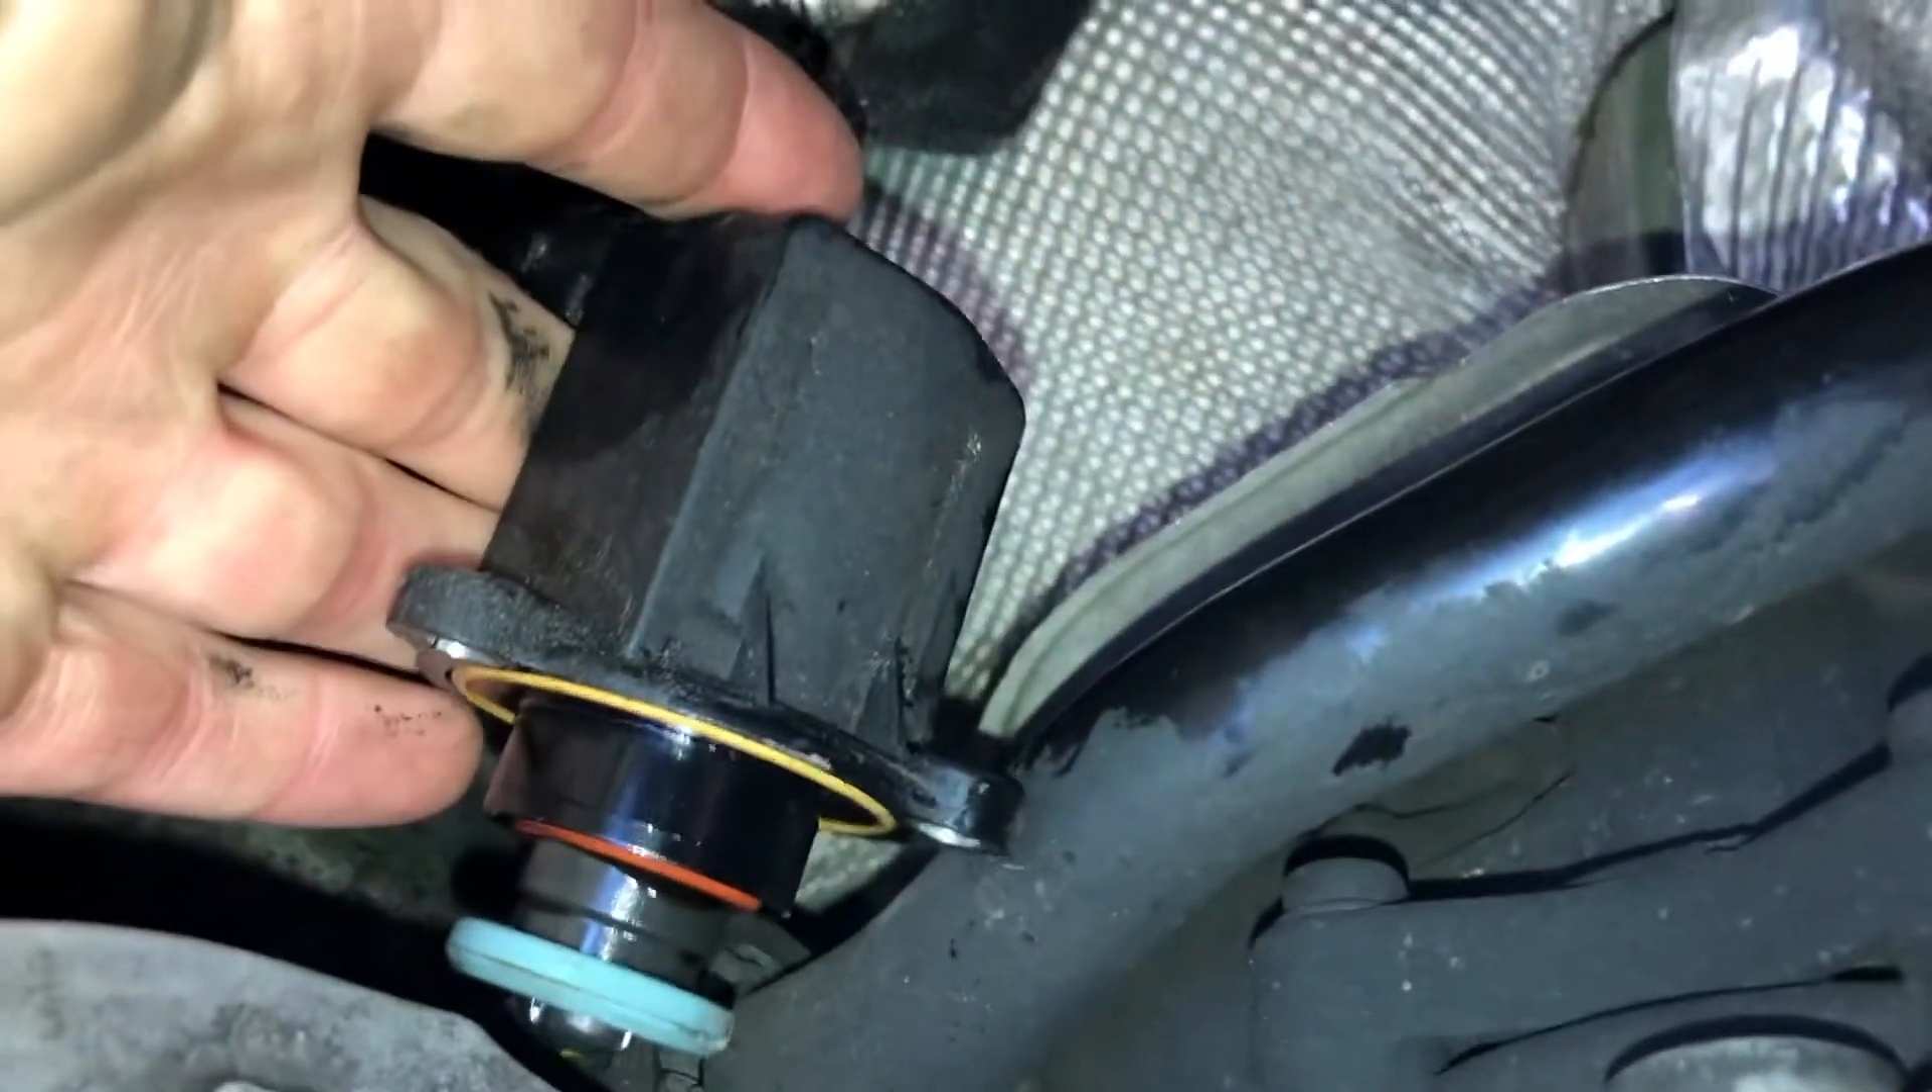So we got our diverter valve out and the allen head at the back is a huge pain in the butt.